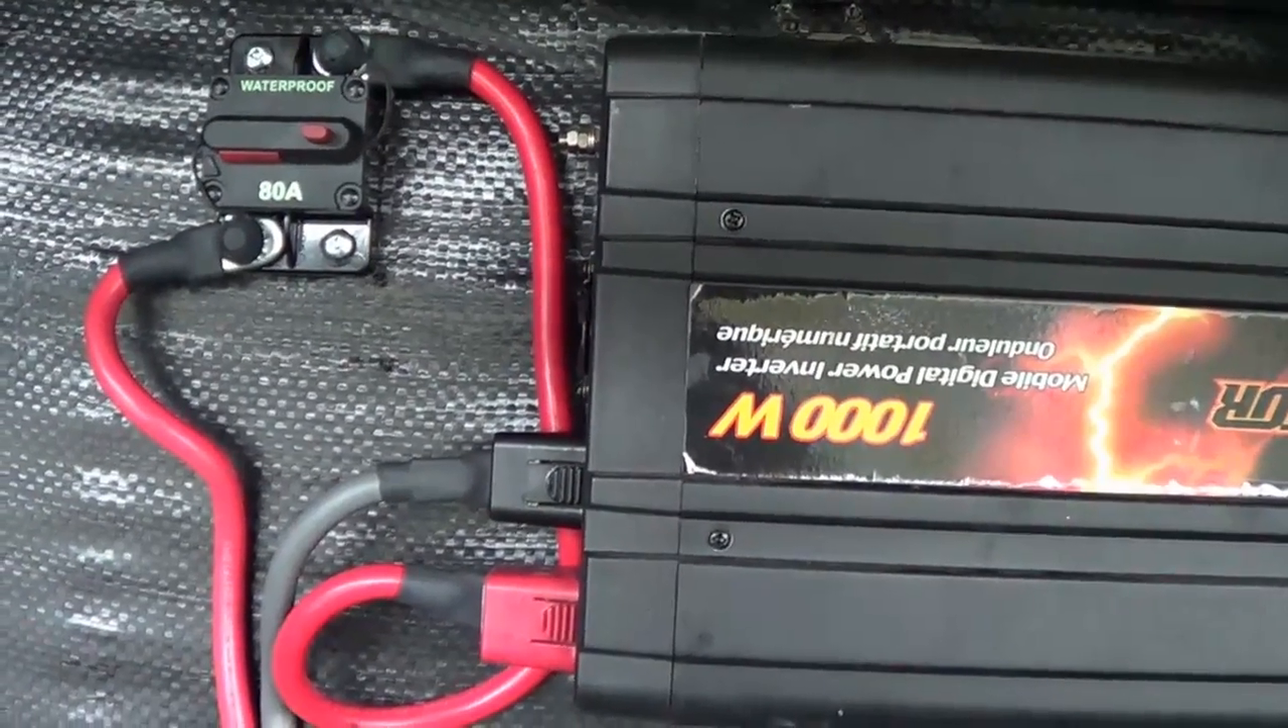I finished wiring in the thousand watt inverter installed the circuit breaker up here.